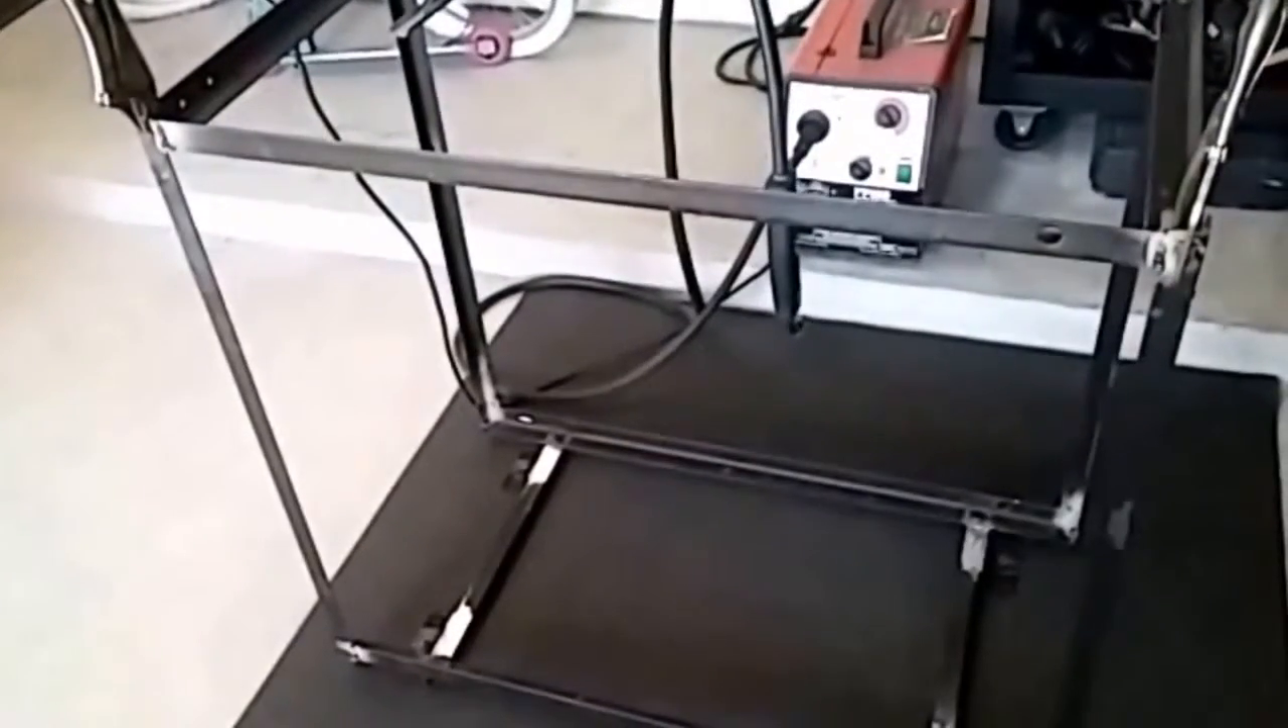As you can see, we've gotten our bottom and our legs put on.